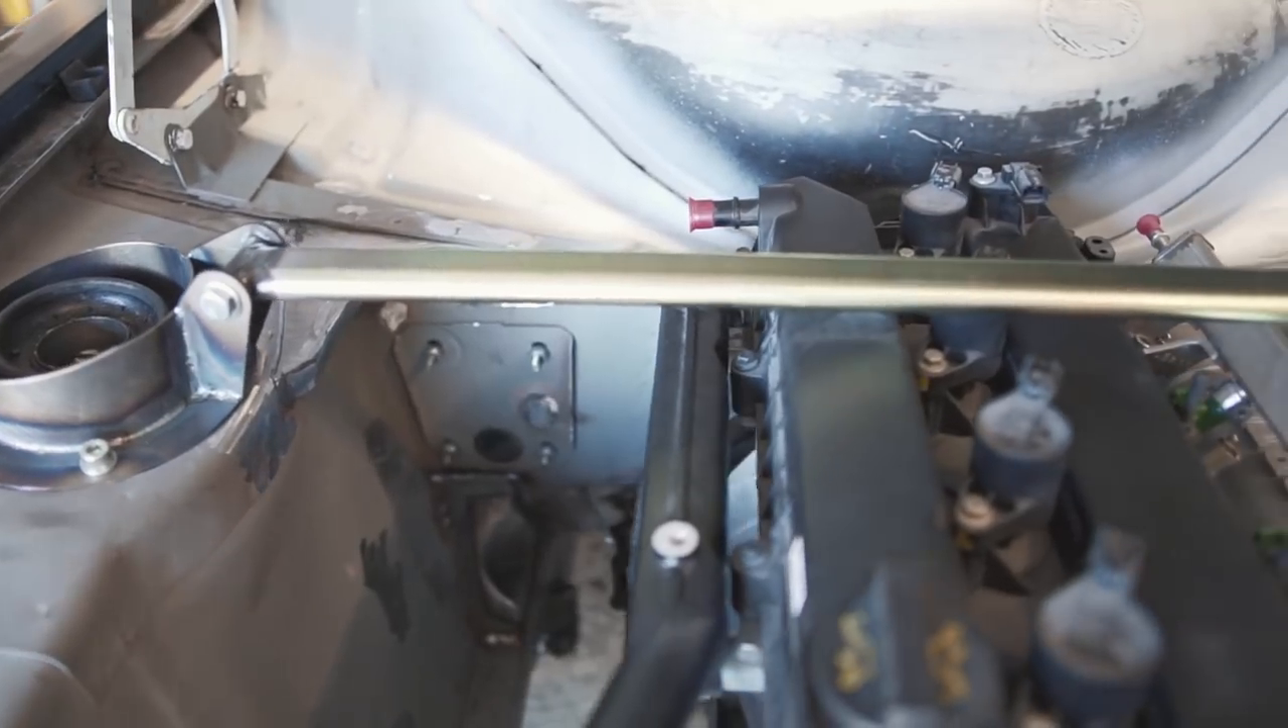We've got the strut brace done.